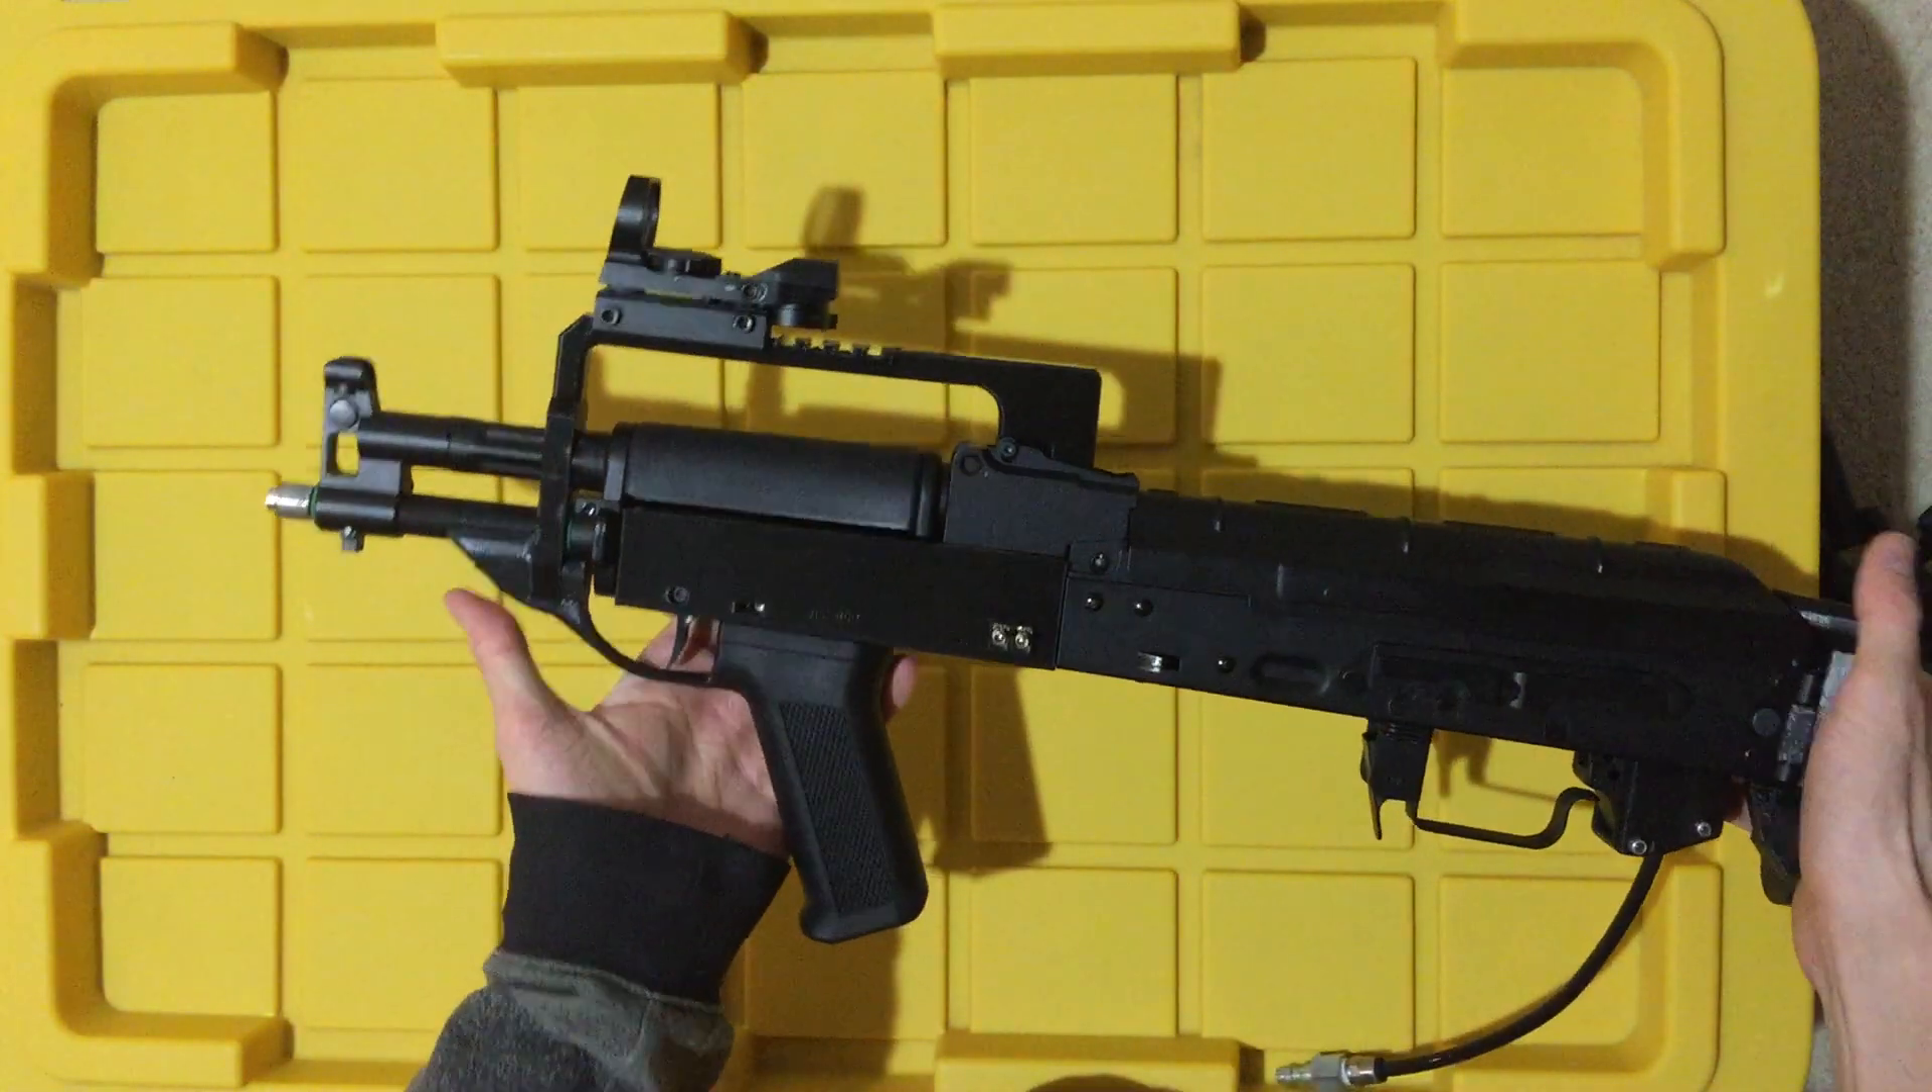So, now that the suppressor is off, this is what it looks like without any muzzle device.